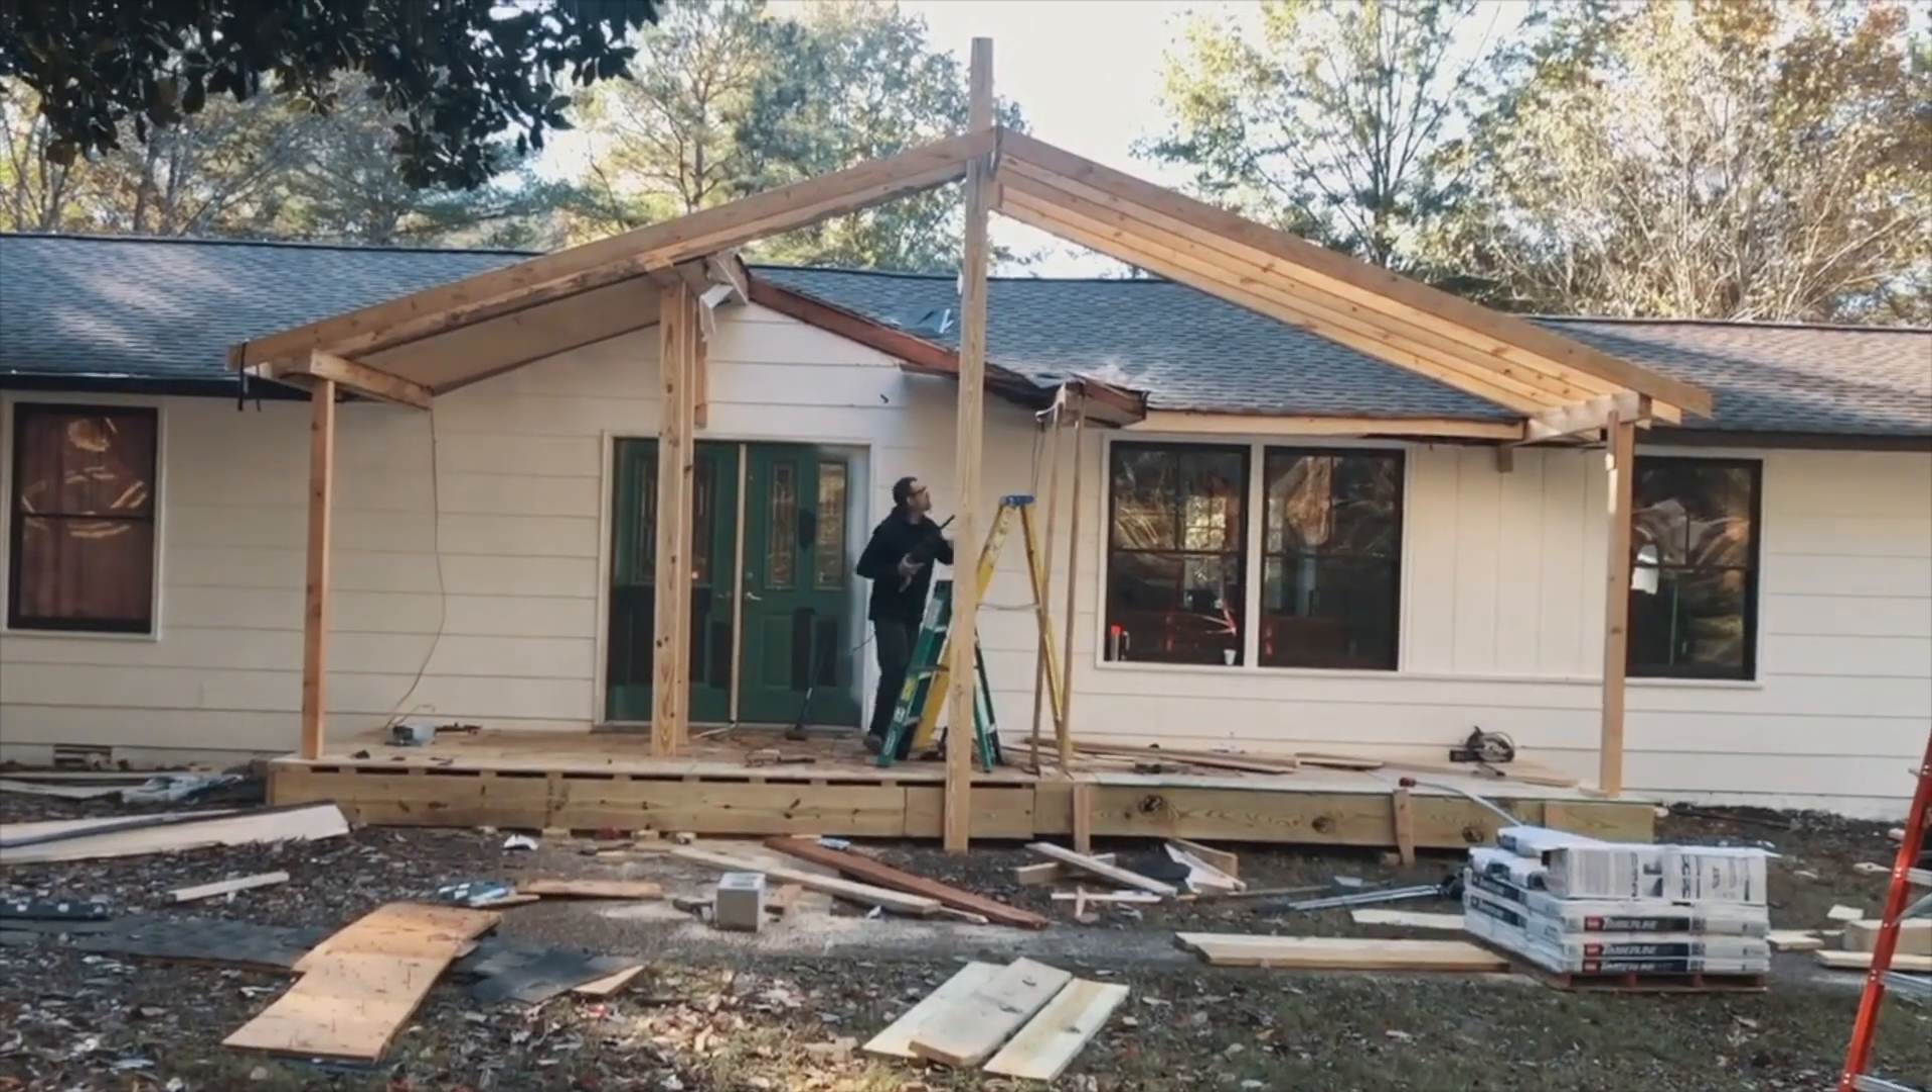So you can kind of start to see it looks like our bigger gabled roof. And these beams right here are just support beams right now until he gets it all put up.